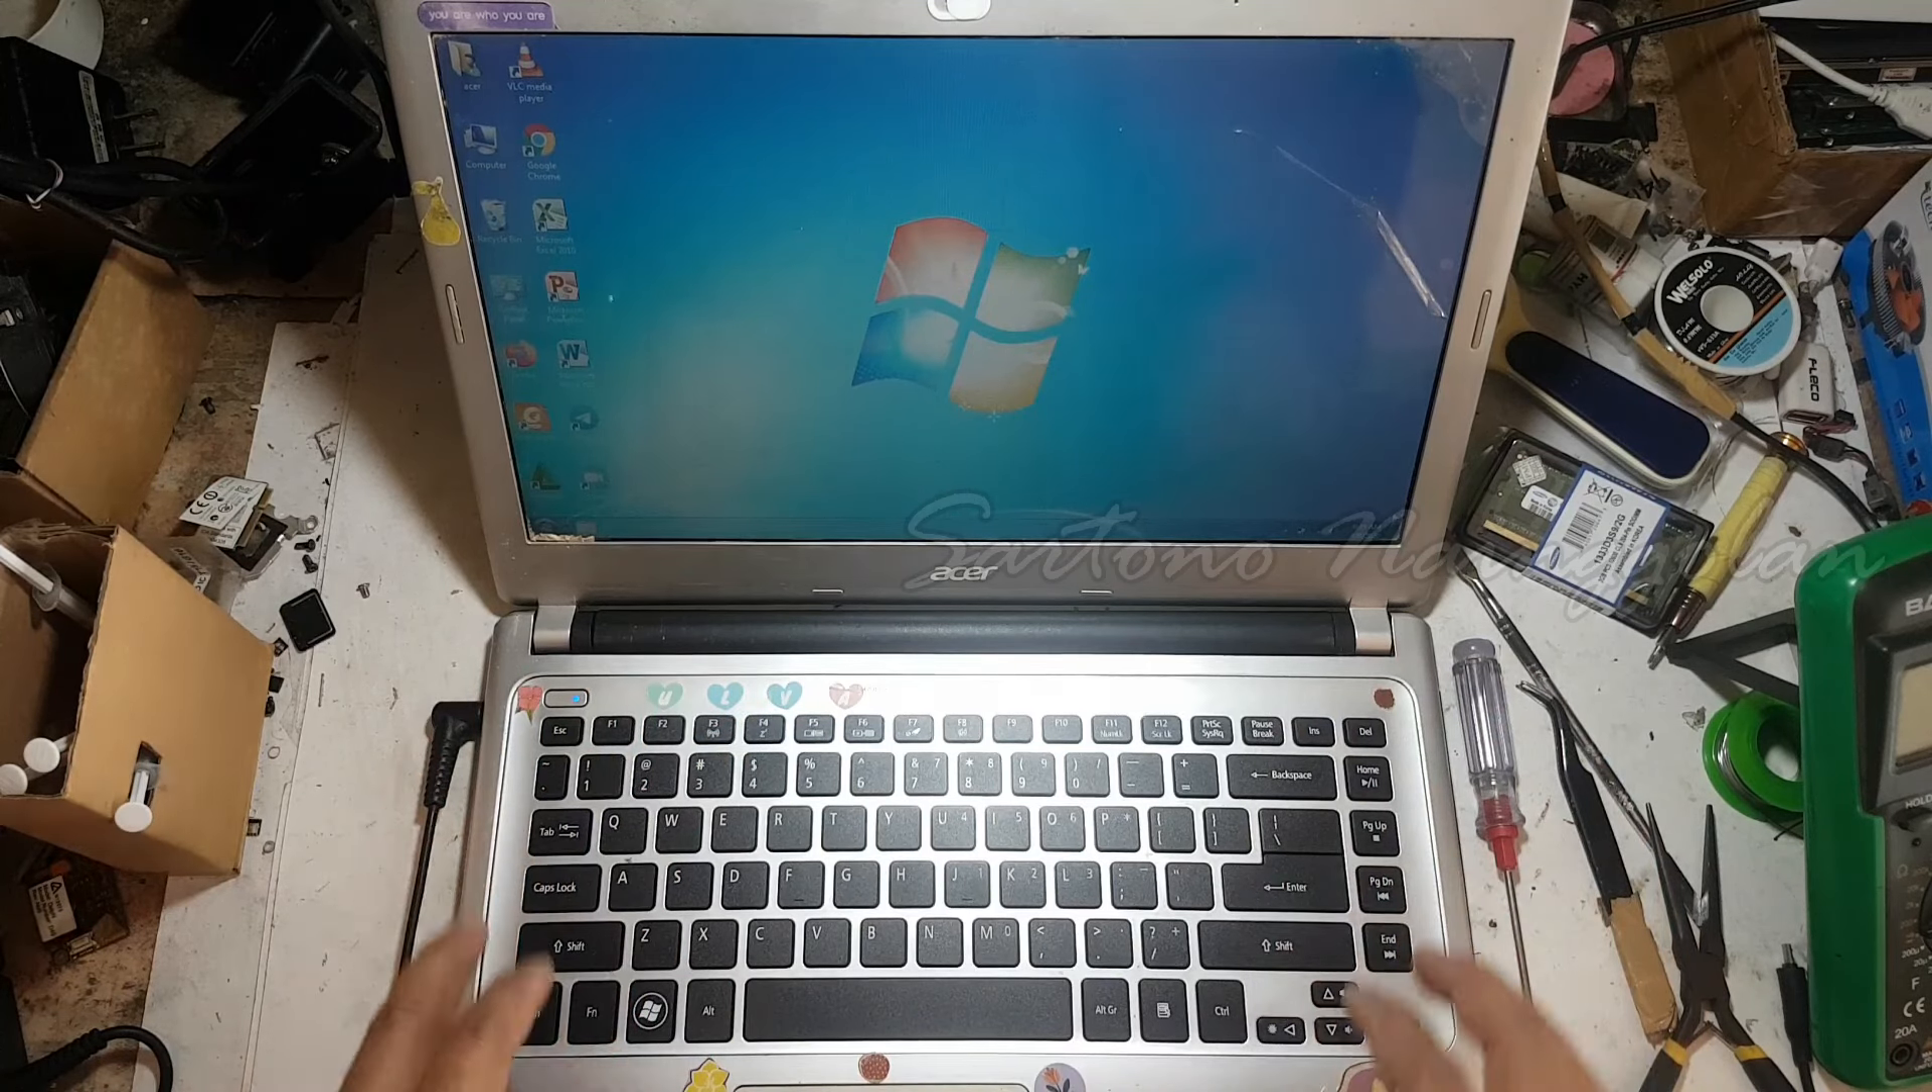Oke keyboardnya sudah terpasang dengan baik.